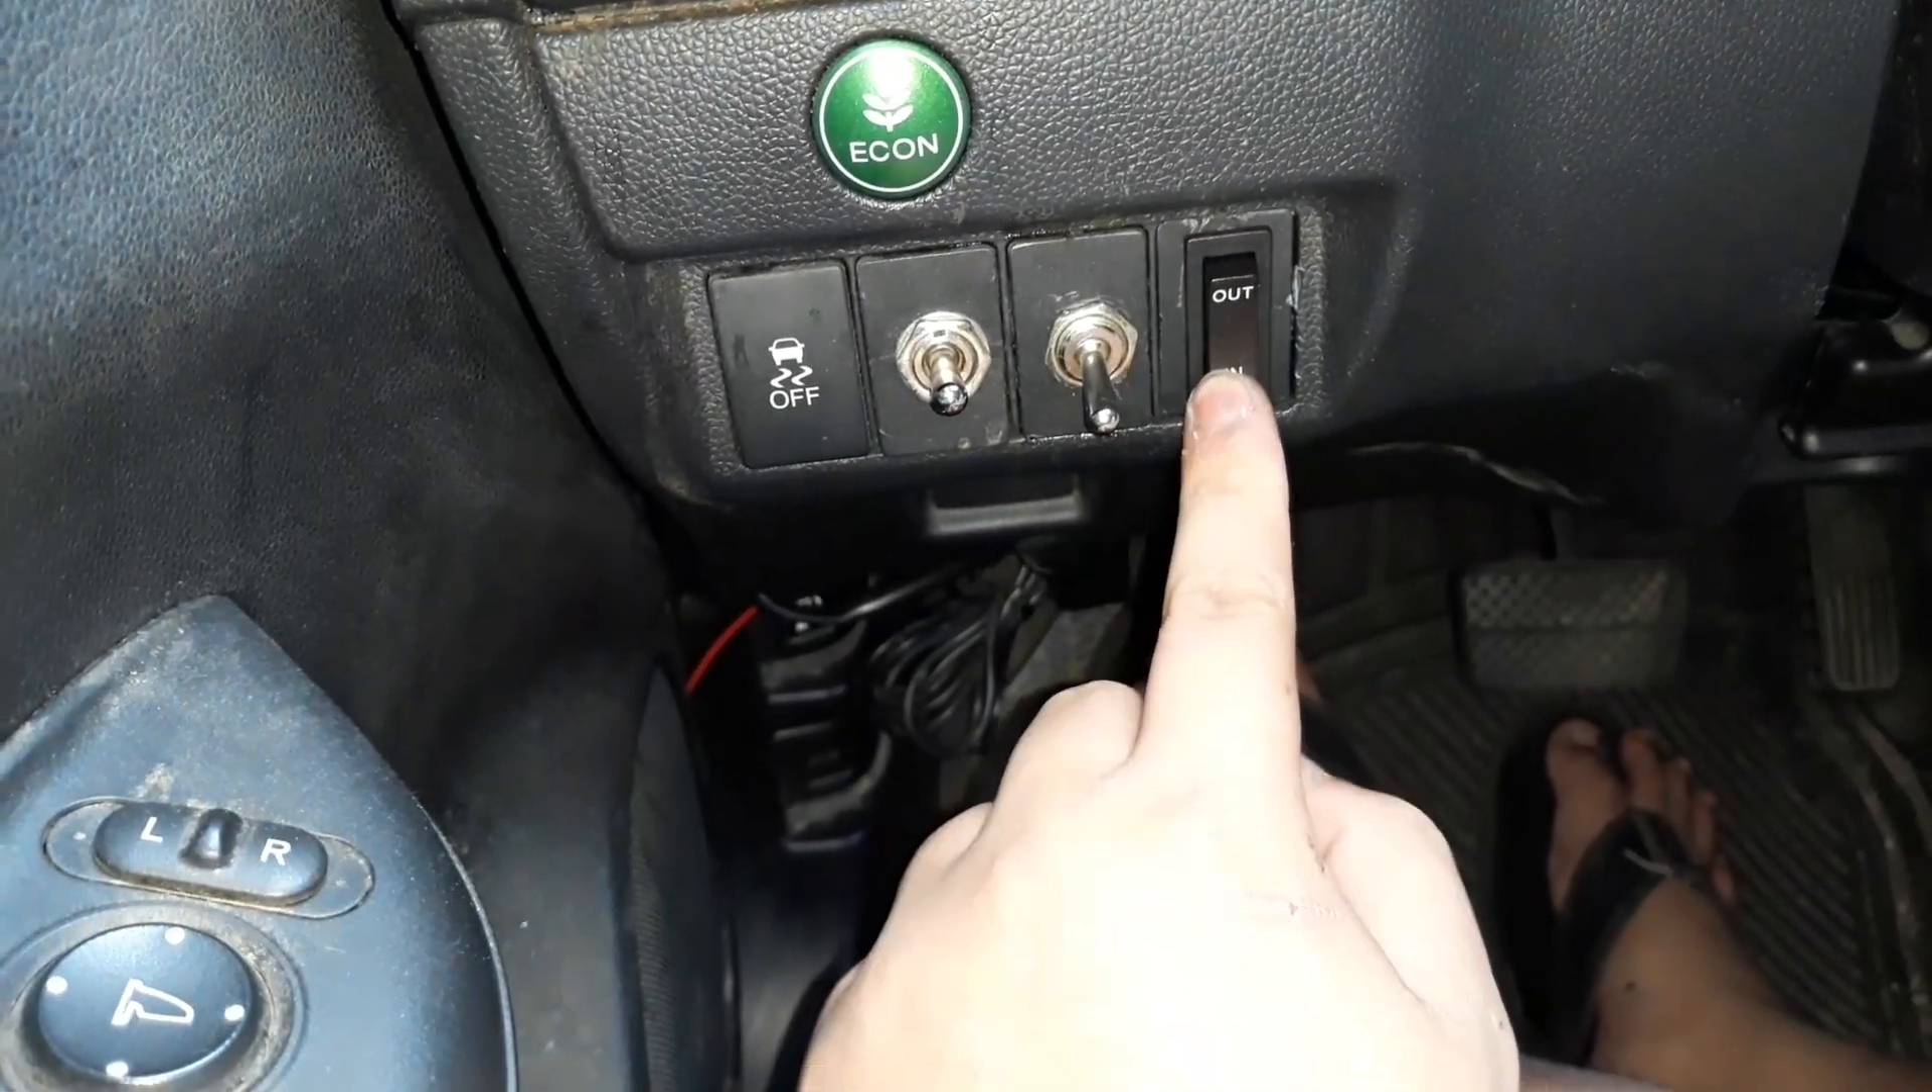I installed the second switch for the winch it's over here.